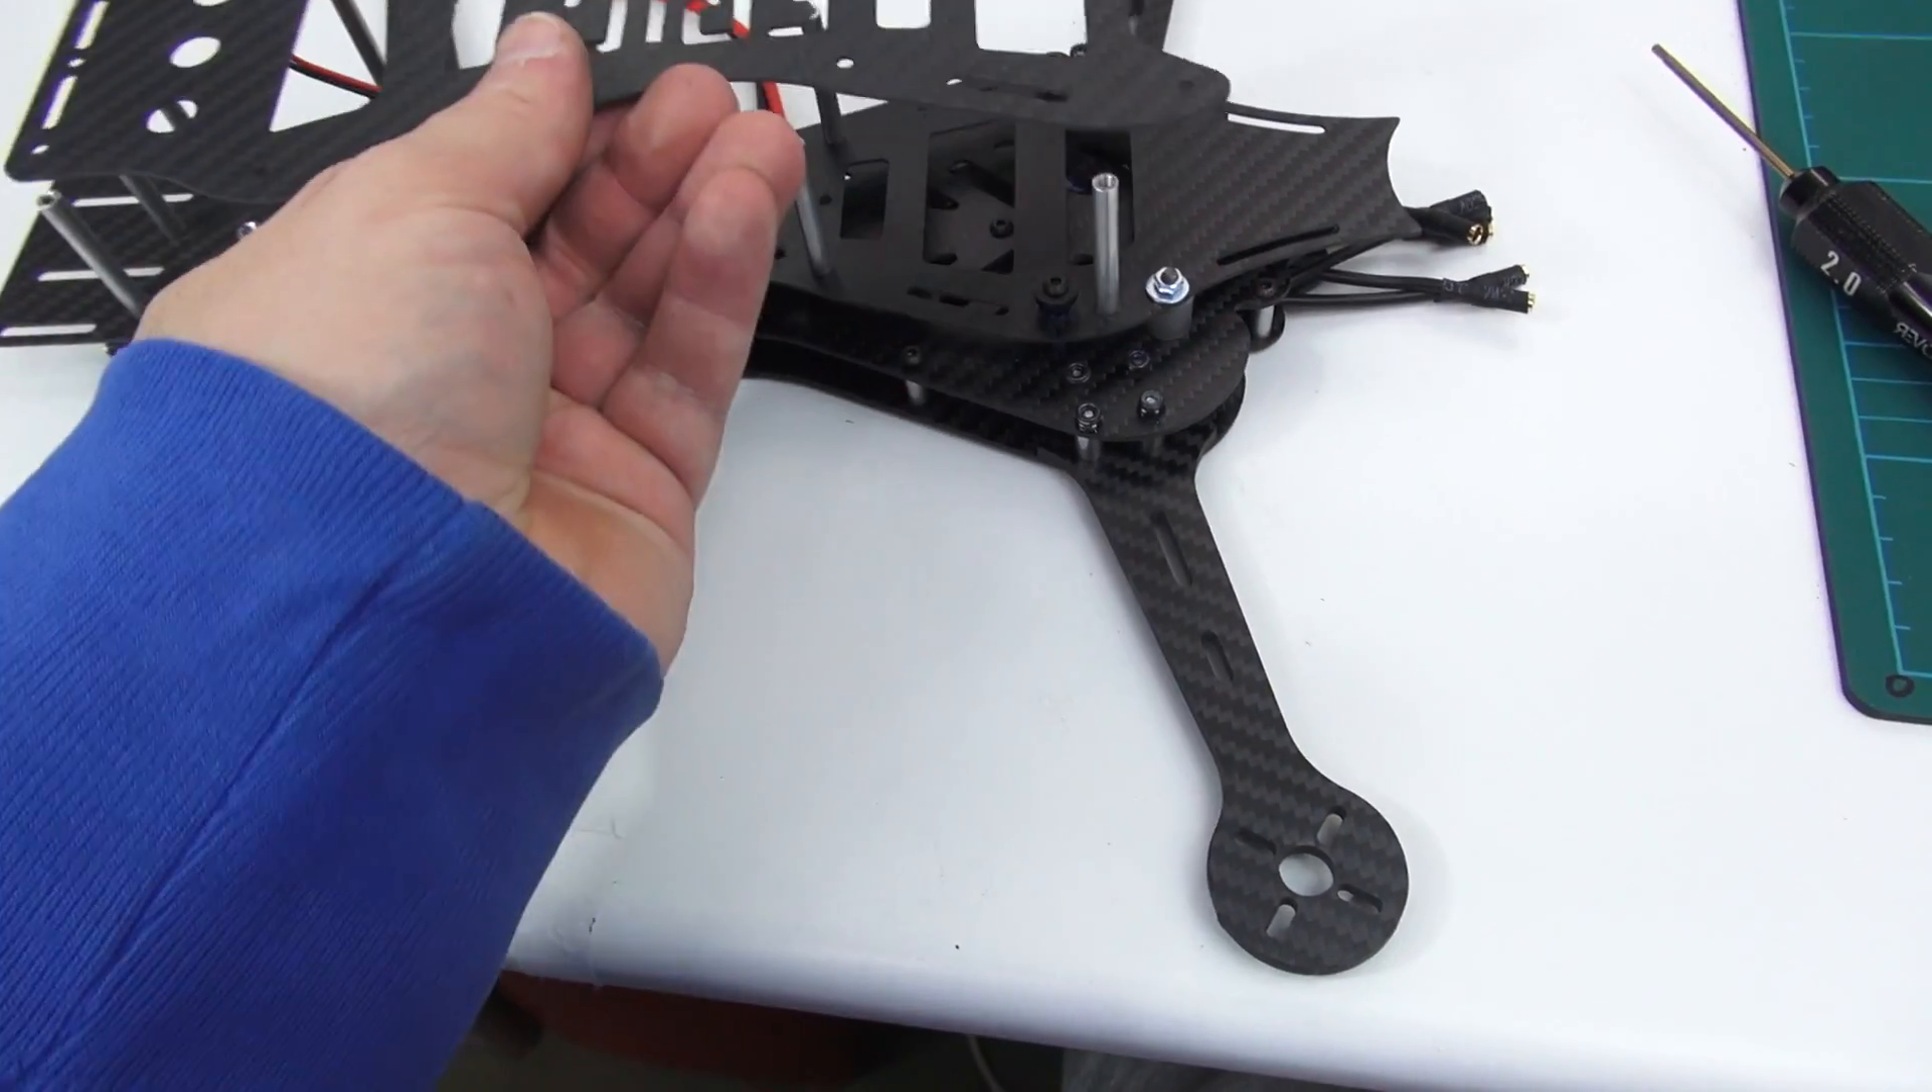All that's left to do is add the top plate on and that's the basic frame finished.